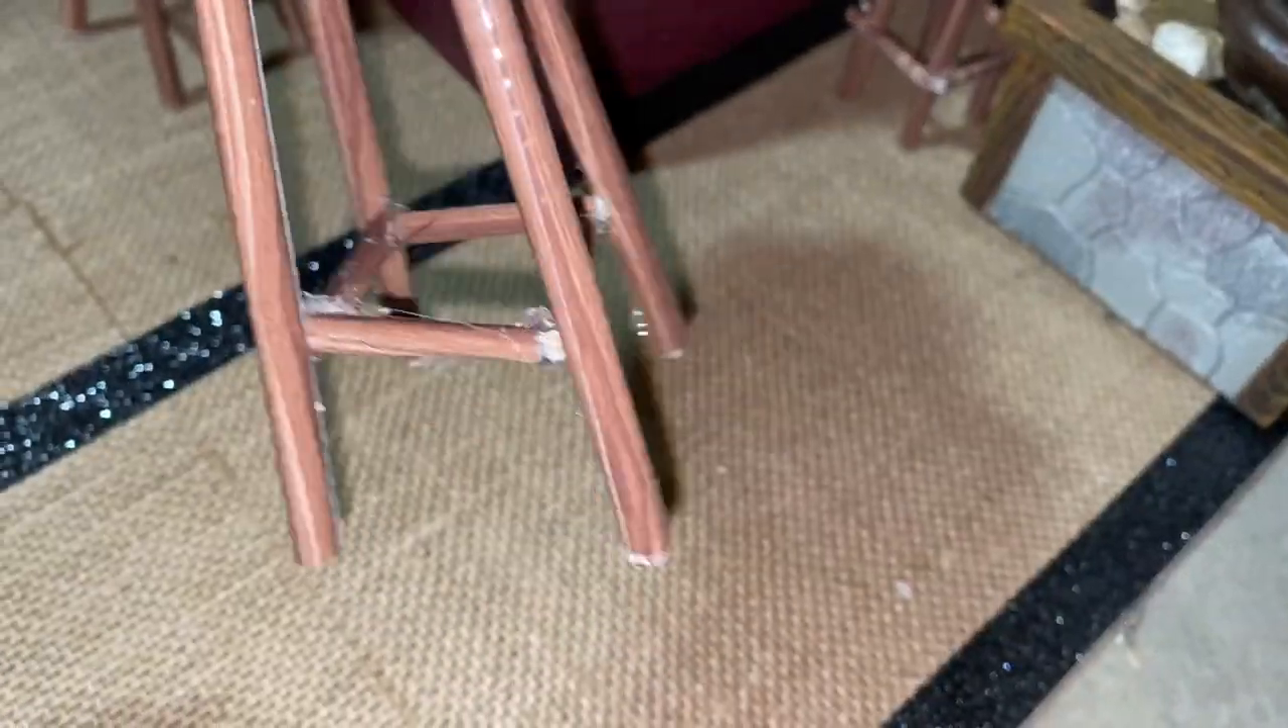I hot glued those little dowel rods between the four legs of the stools.